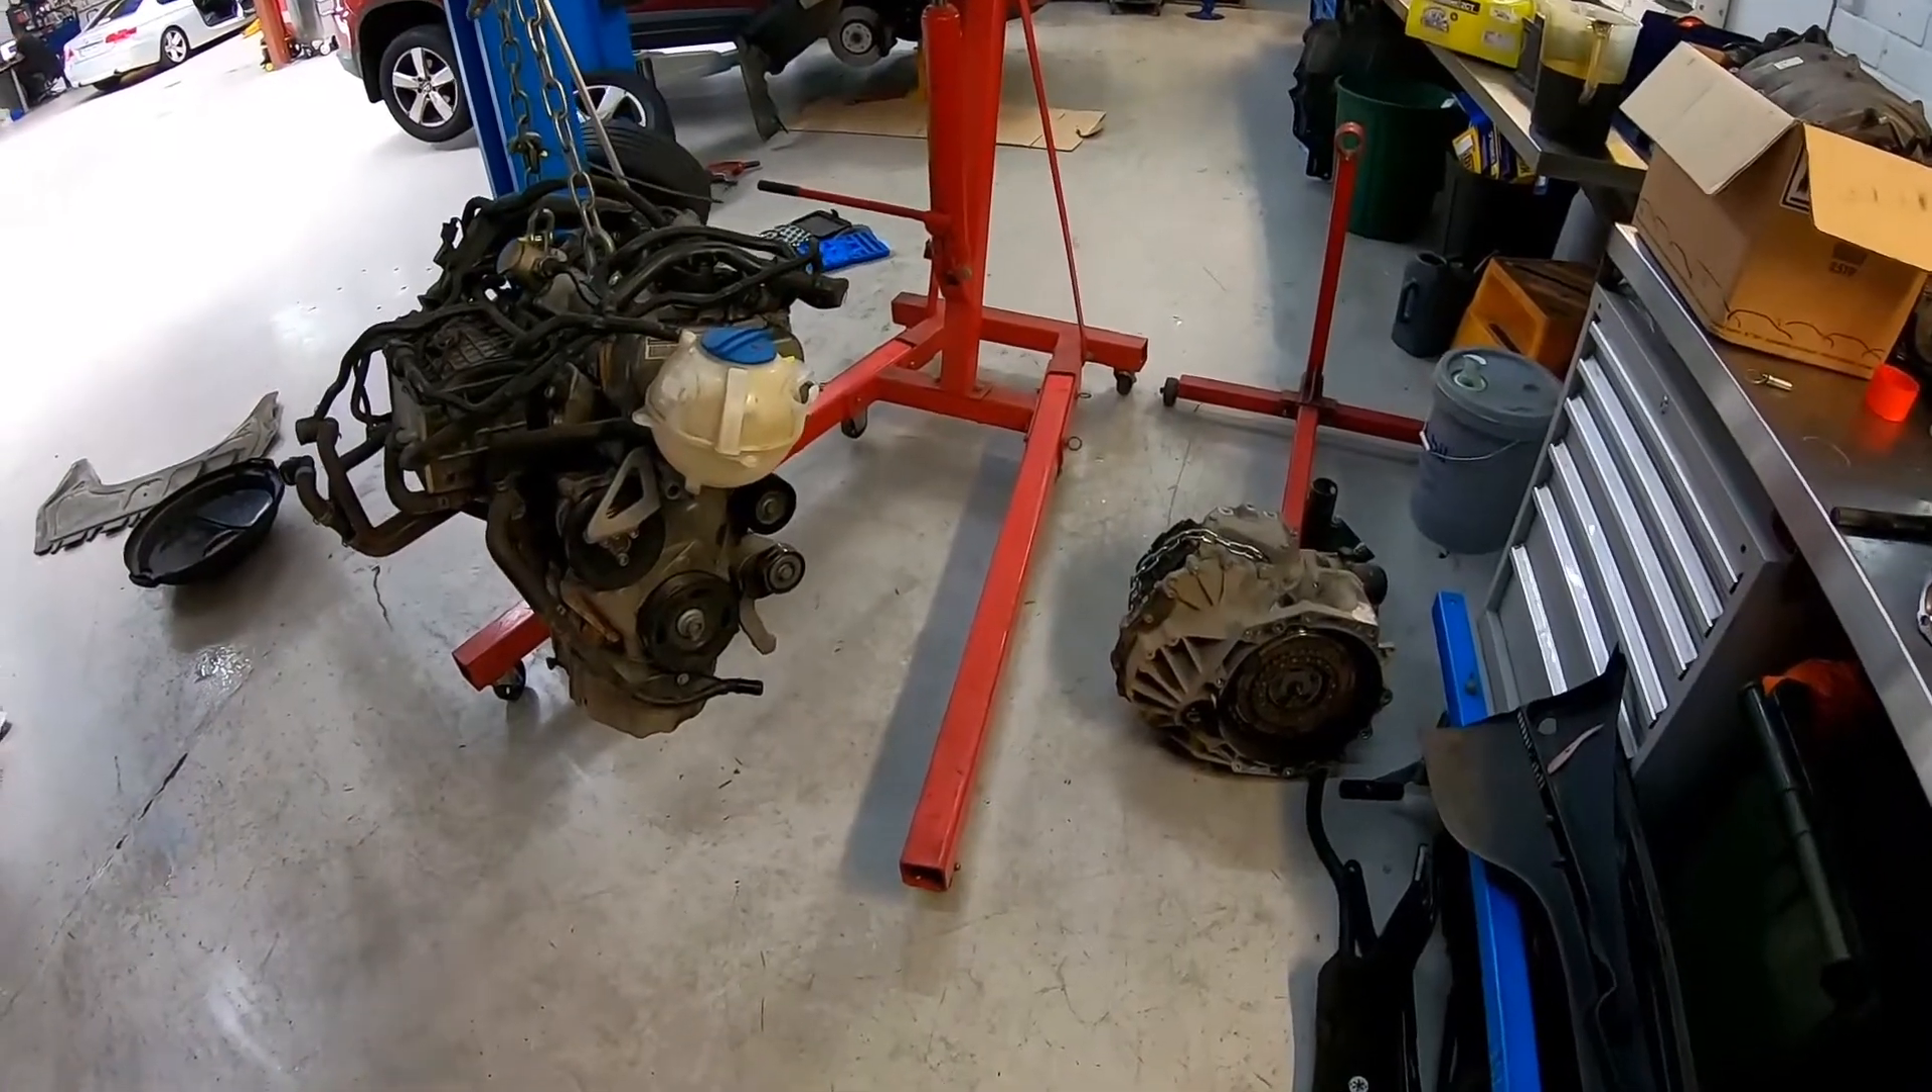That's the engine and the gearbox out on the floor now.